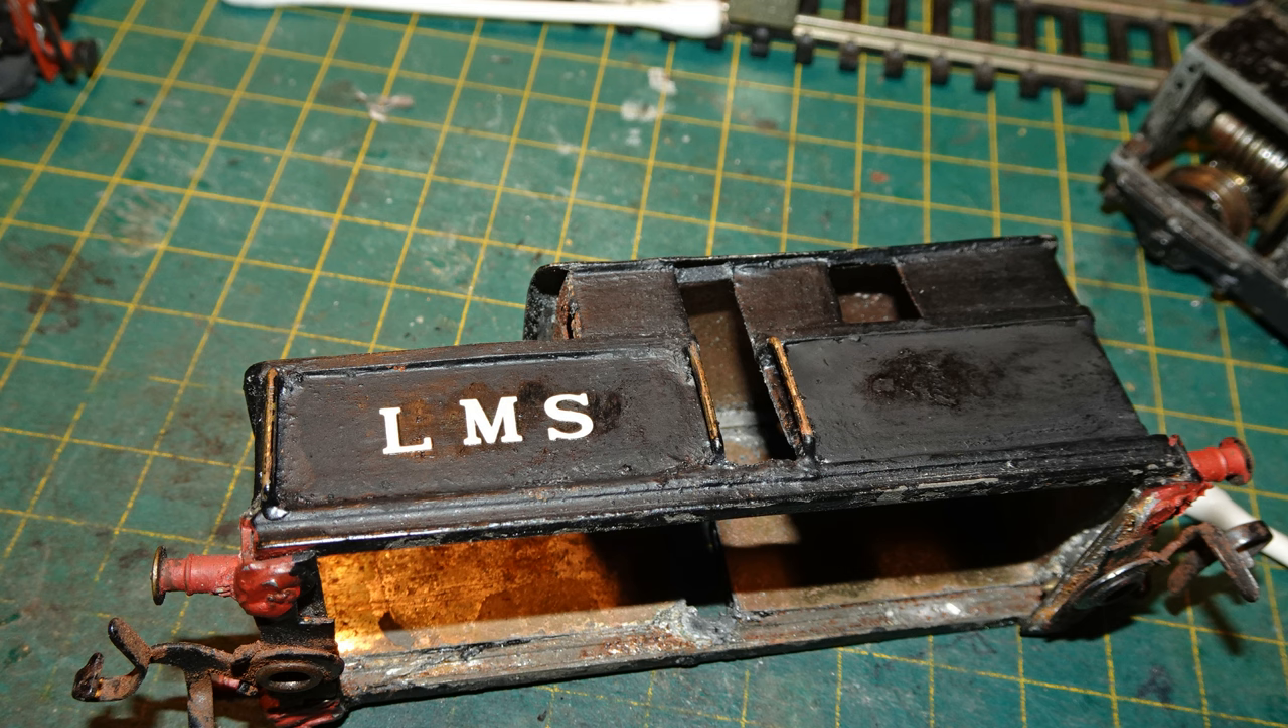Here you can see those letters after the backing tissue was wetted and removed.